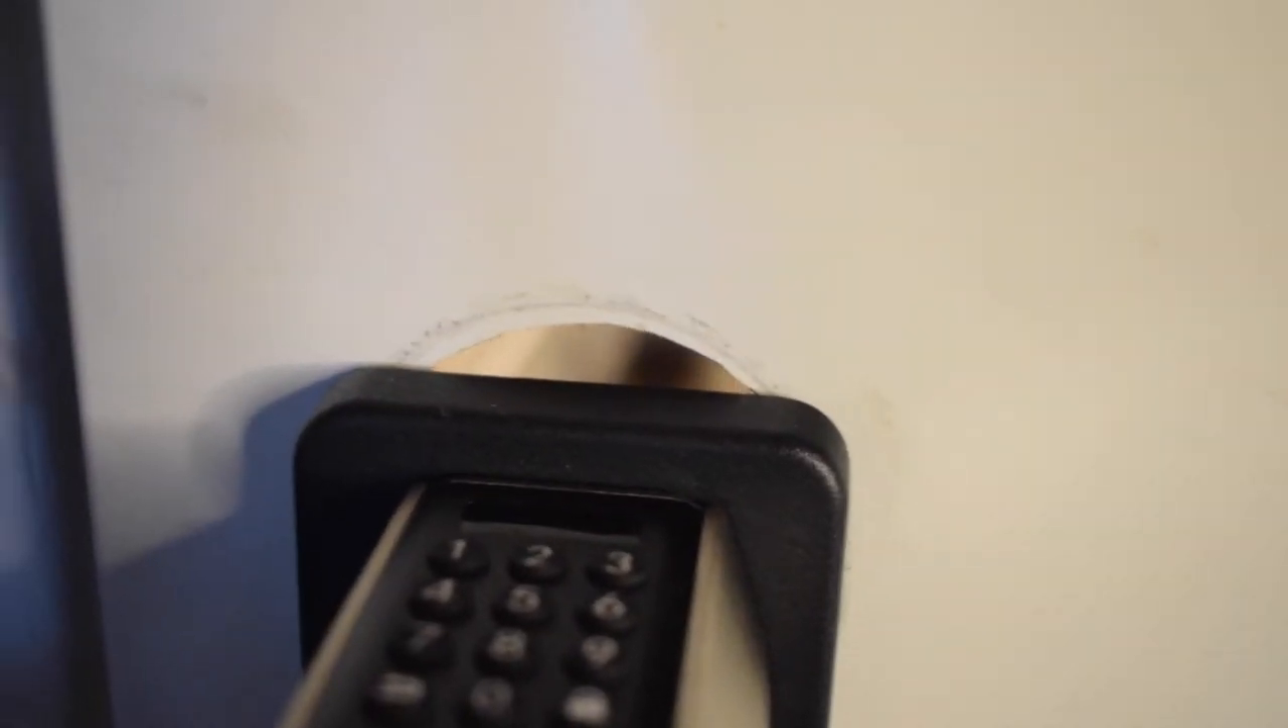The we lock didn't cover up the hole on the door completely there's actually a pretty large gap above the panel of the we lock.